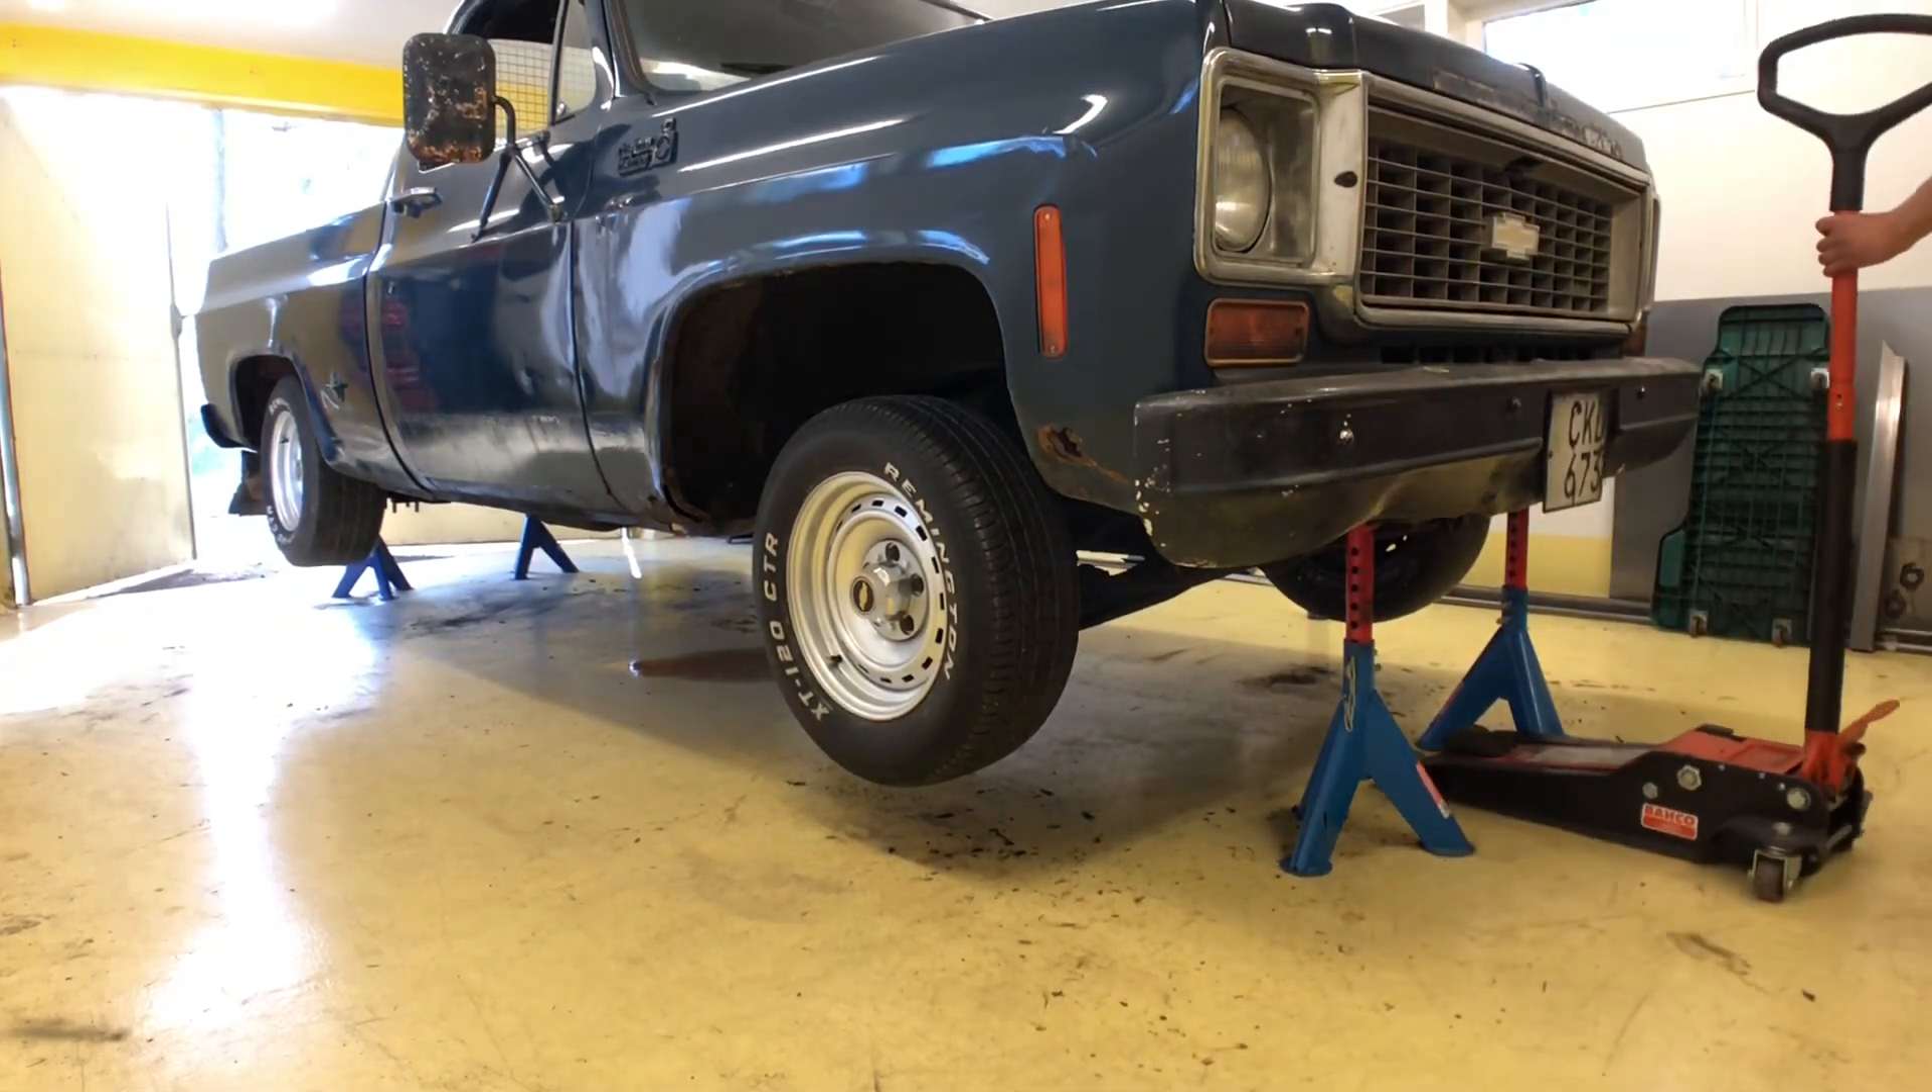So, the wheels are on, and so now all we have to do is lower this thing down.